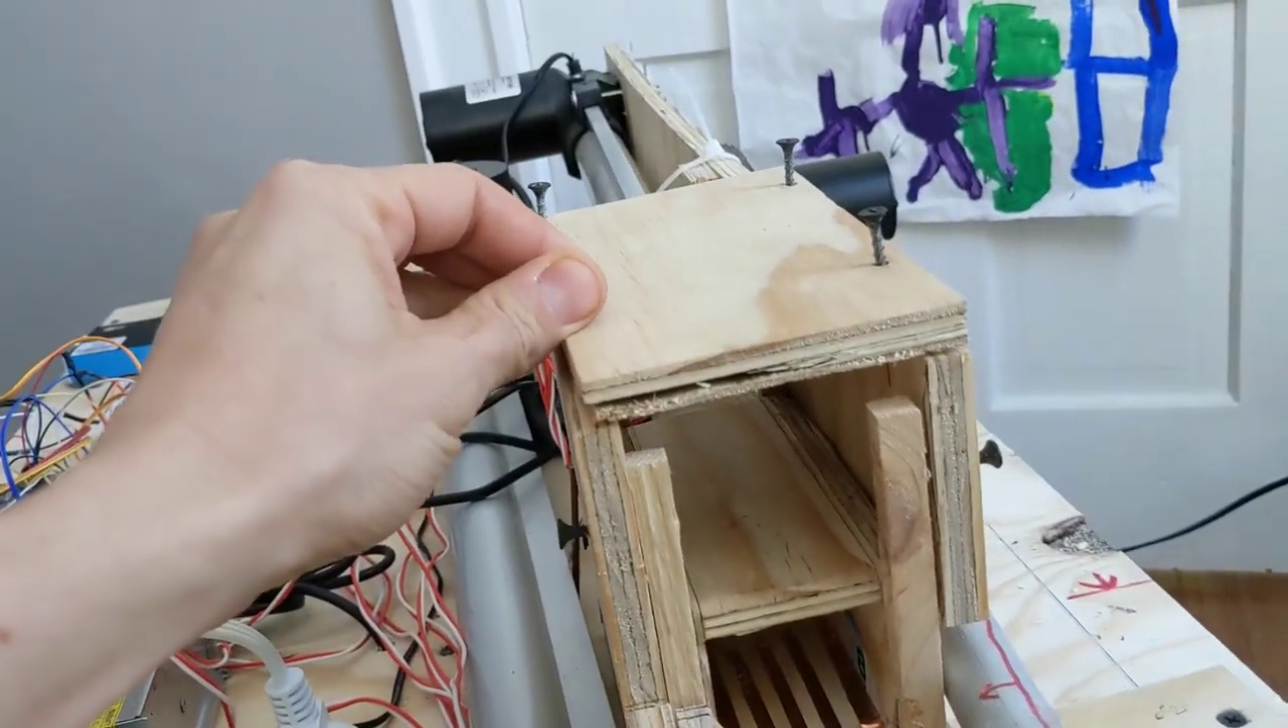The battery bay is in place and I've got a top here.